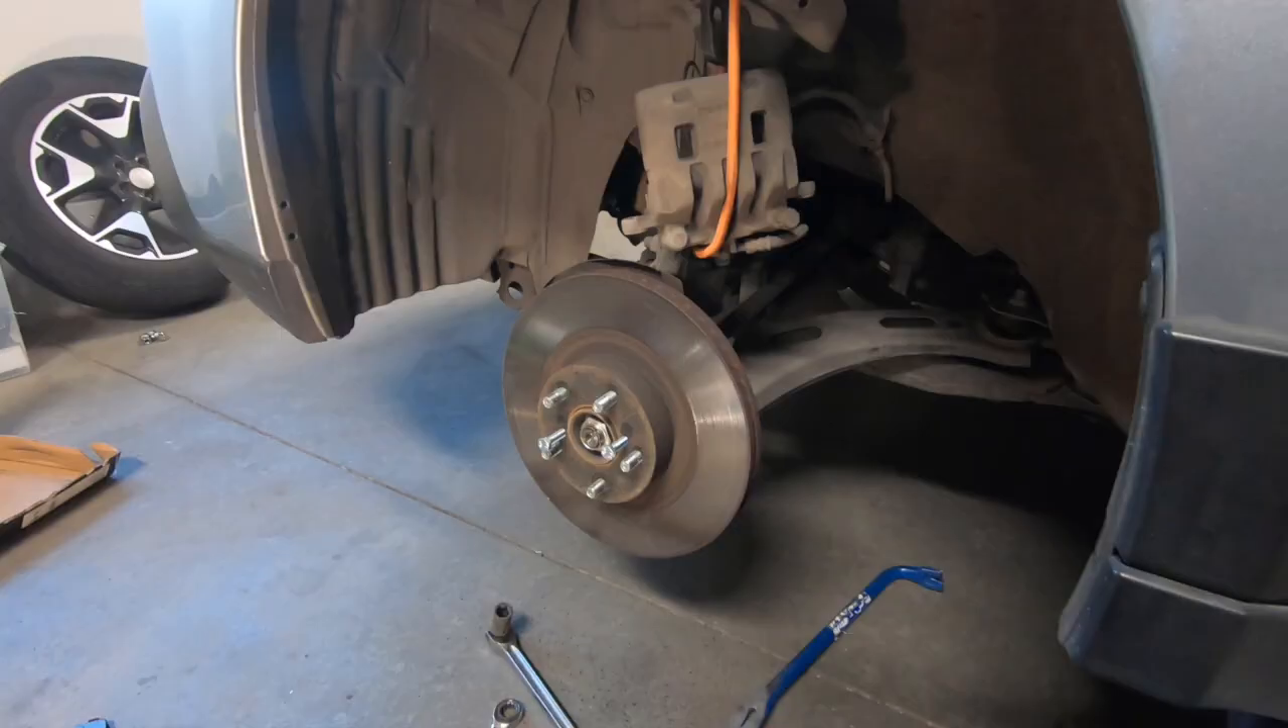And there we go, we've got the caliper off.